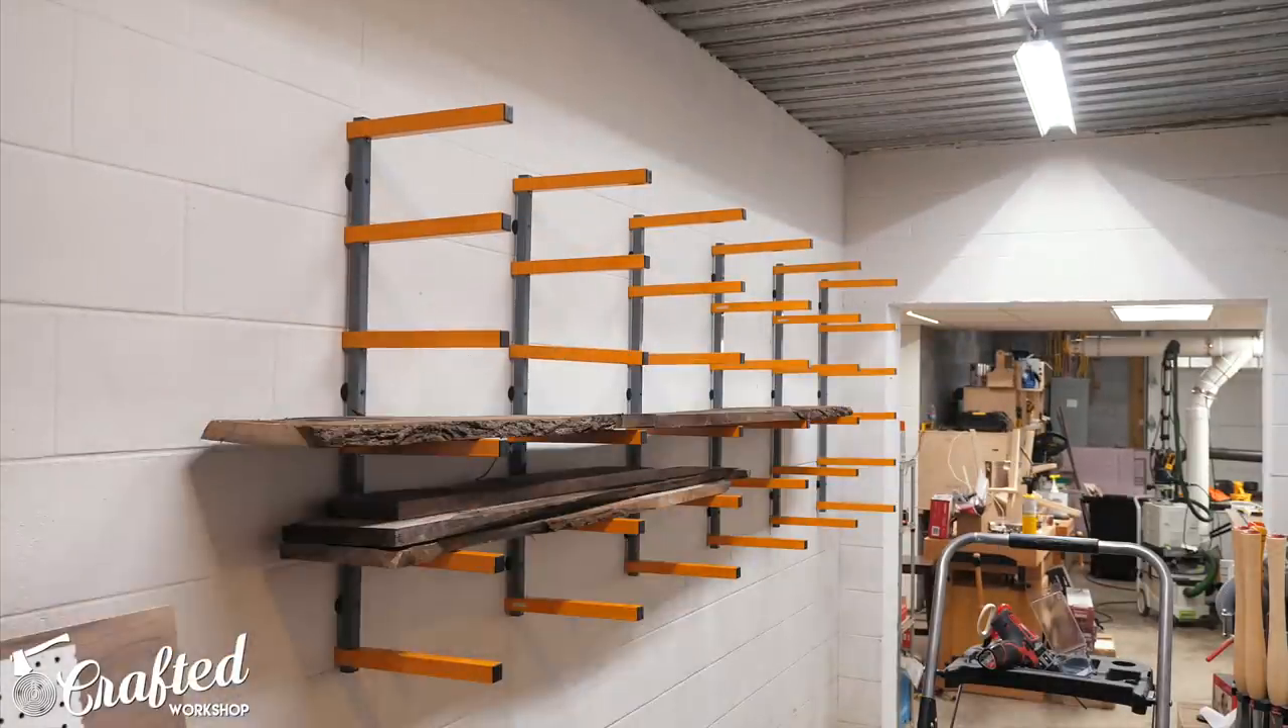I just kept working my way down the wall until I had all six racks hung and then I could get it loaded down with all my lumber.